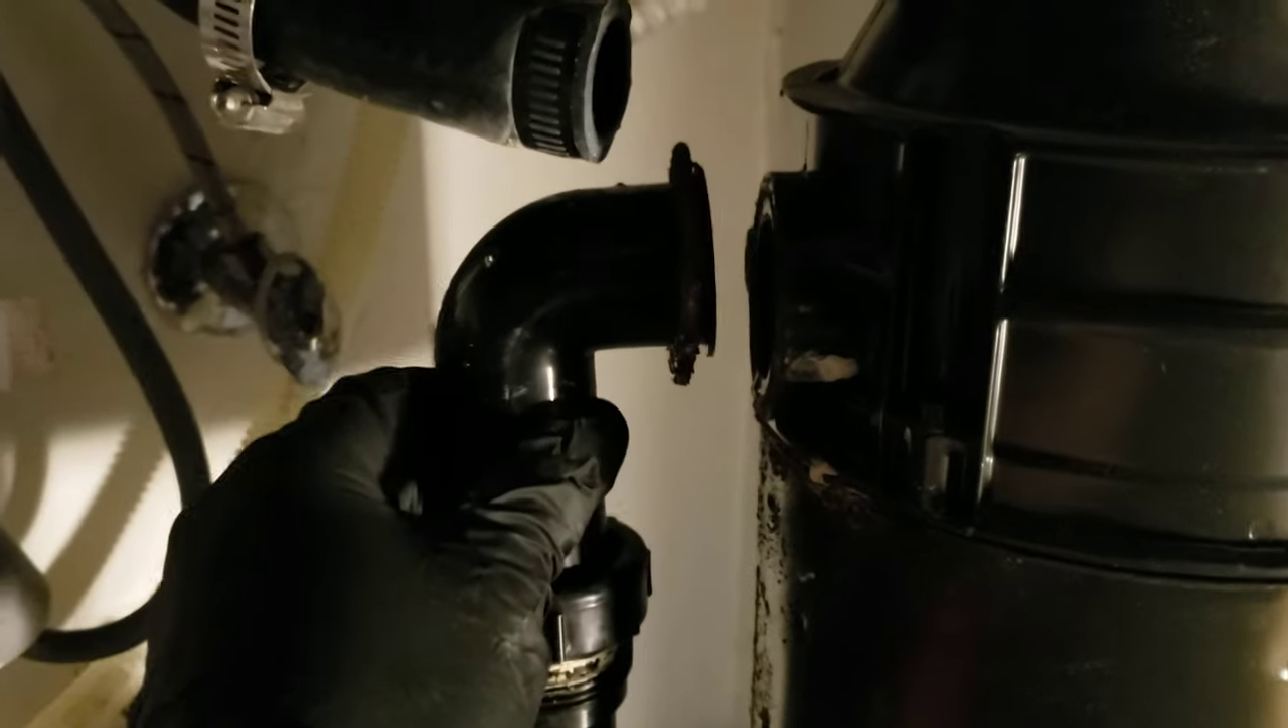So I've removed this hose guy which is pretty easy.